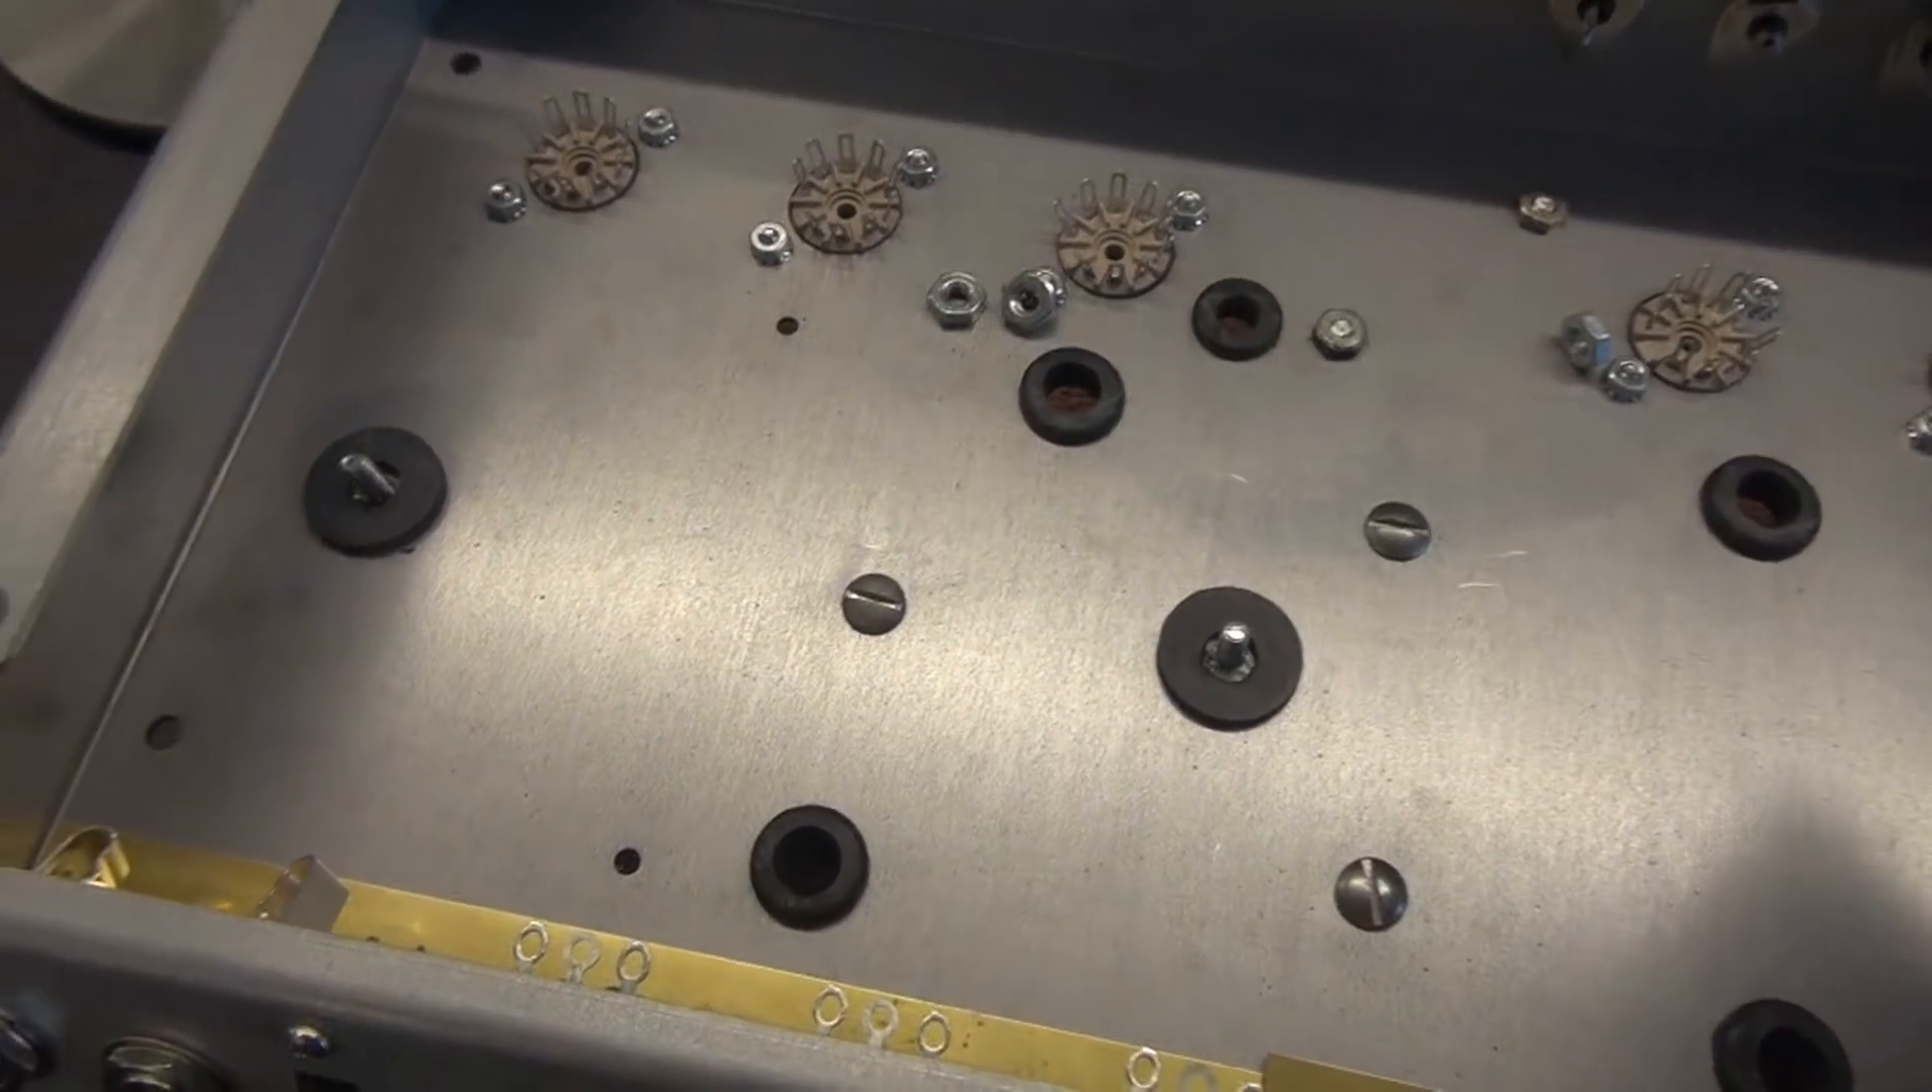So I install rubber grommets on the chassis. These are glued to kind of support the board.